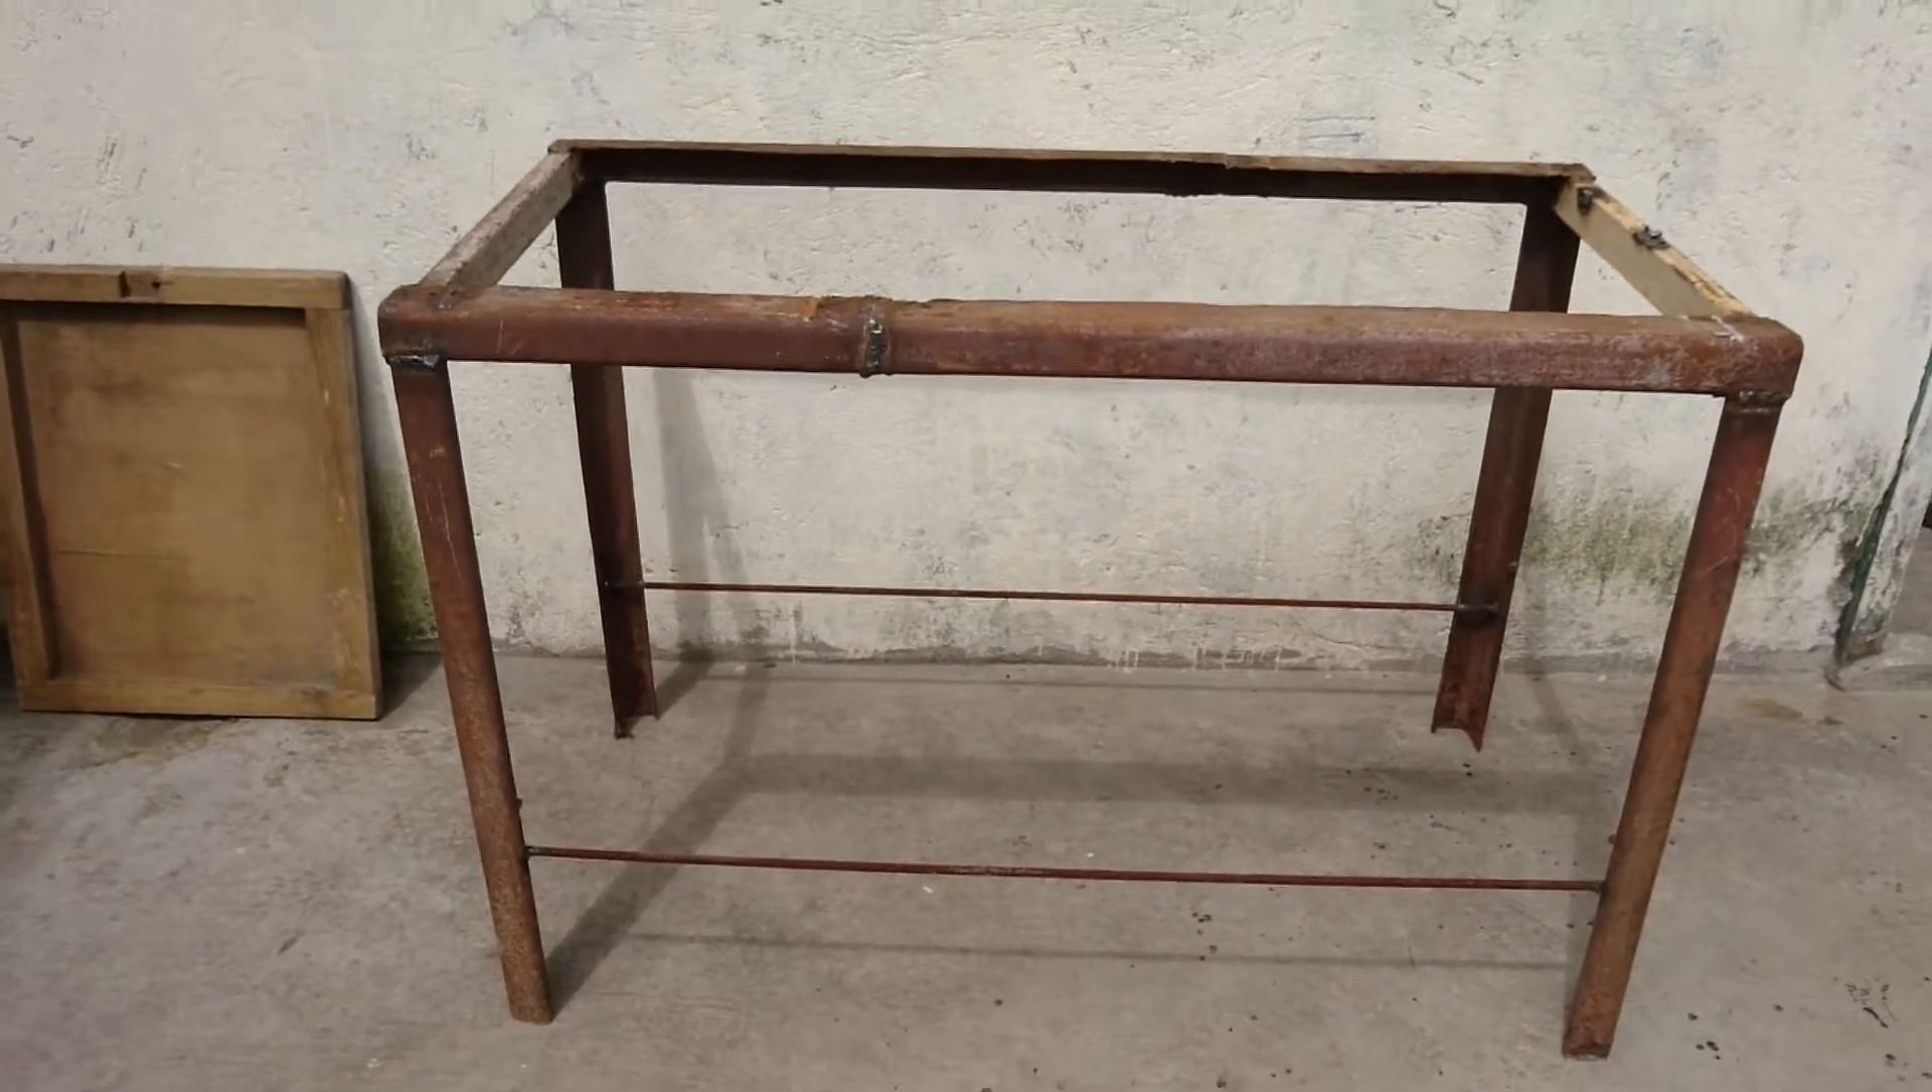Así es como ha quedado la mesa todavía nos falta ponerle algo encima.